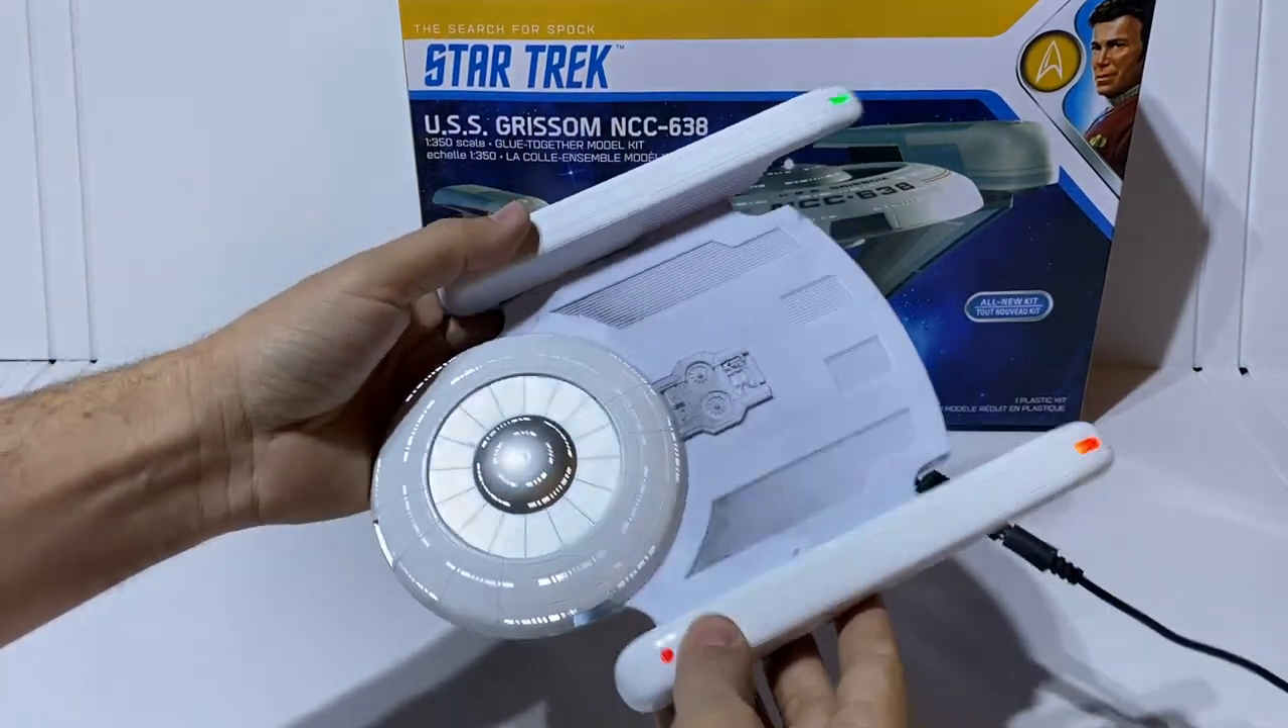I've built the dome, the platform, and the nacelles, and we put lights in it.